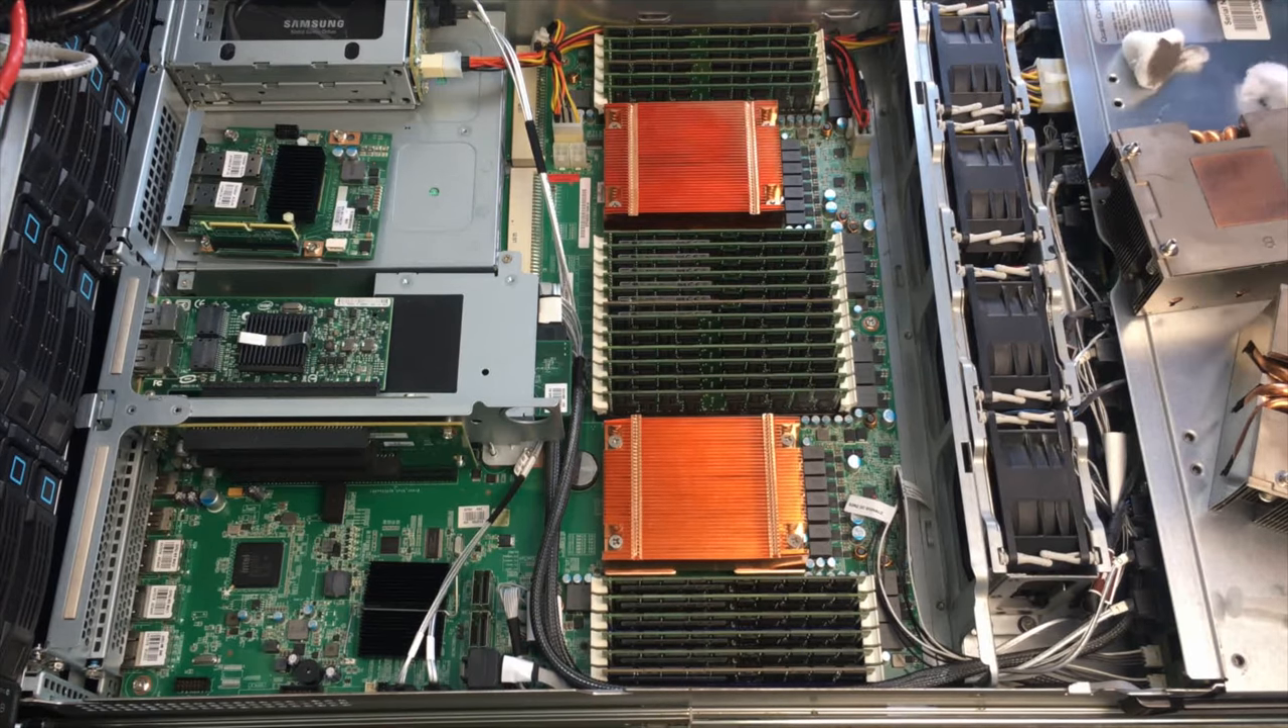All right both uh heat sinks are in place.